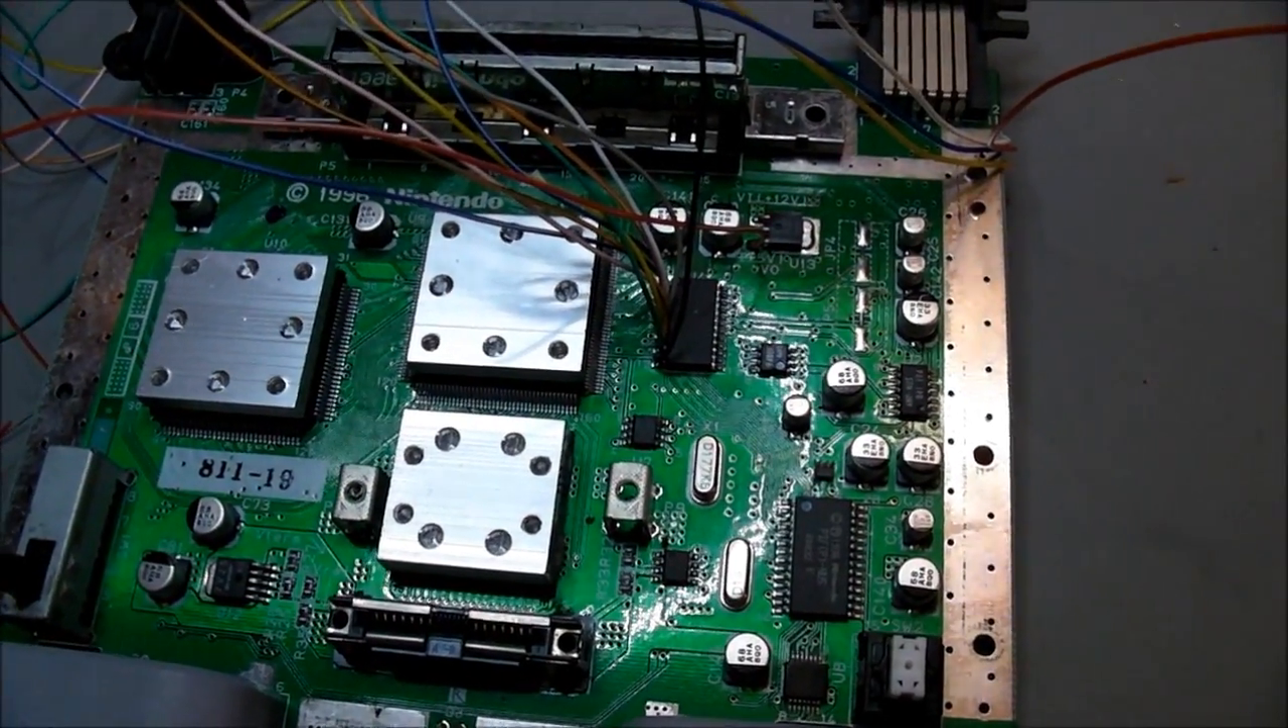I'm midway through doing the mod now, I just wanted to film this part because I've got to put all the casing and shielding on next, so you won't be able to see the soldering work or where the wires have gone.